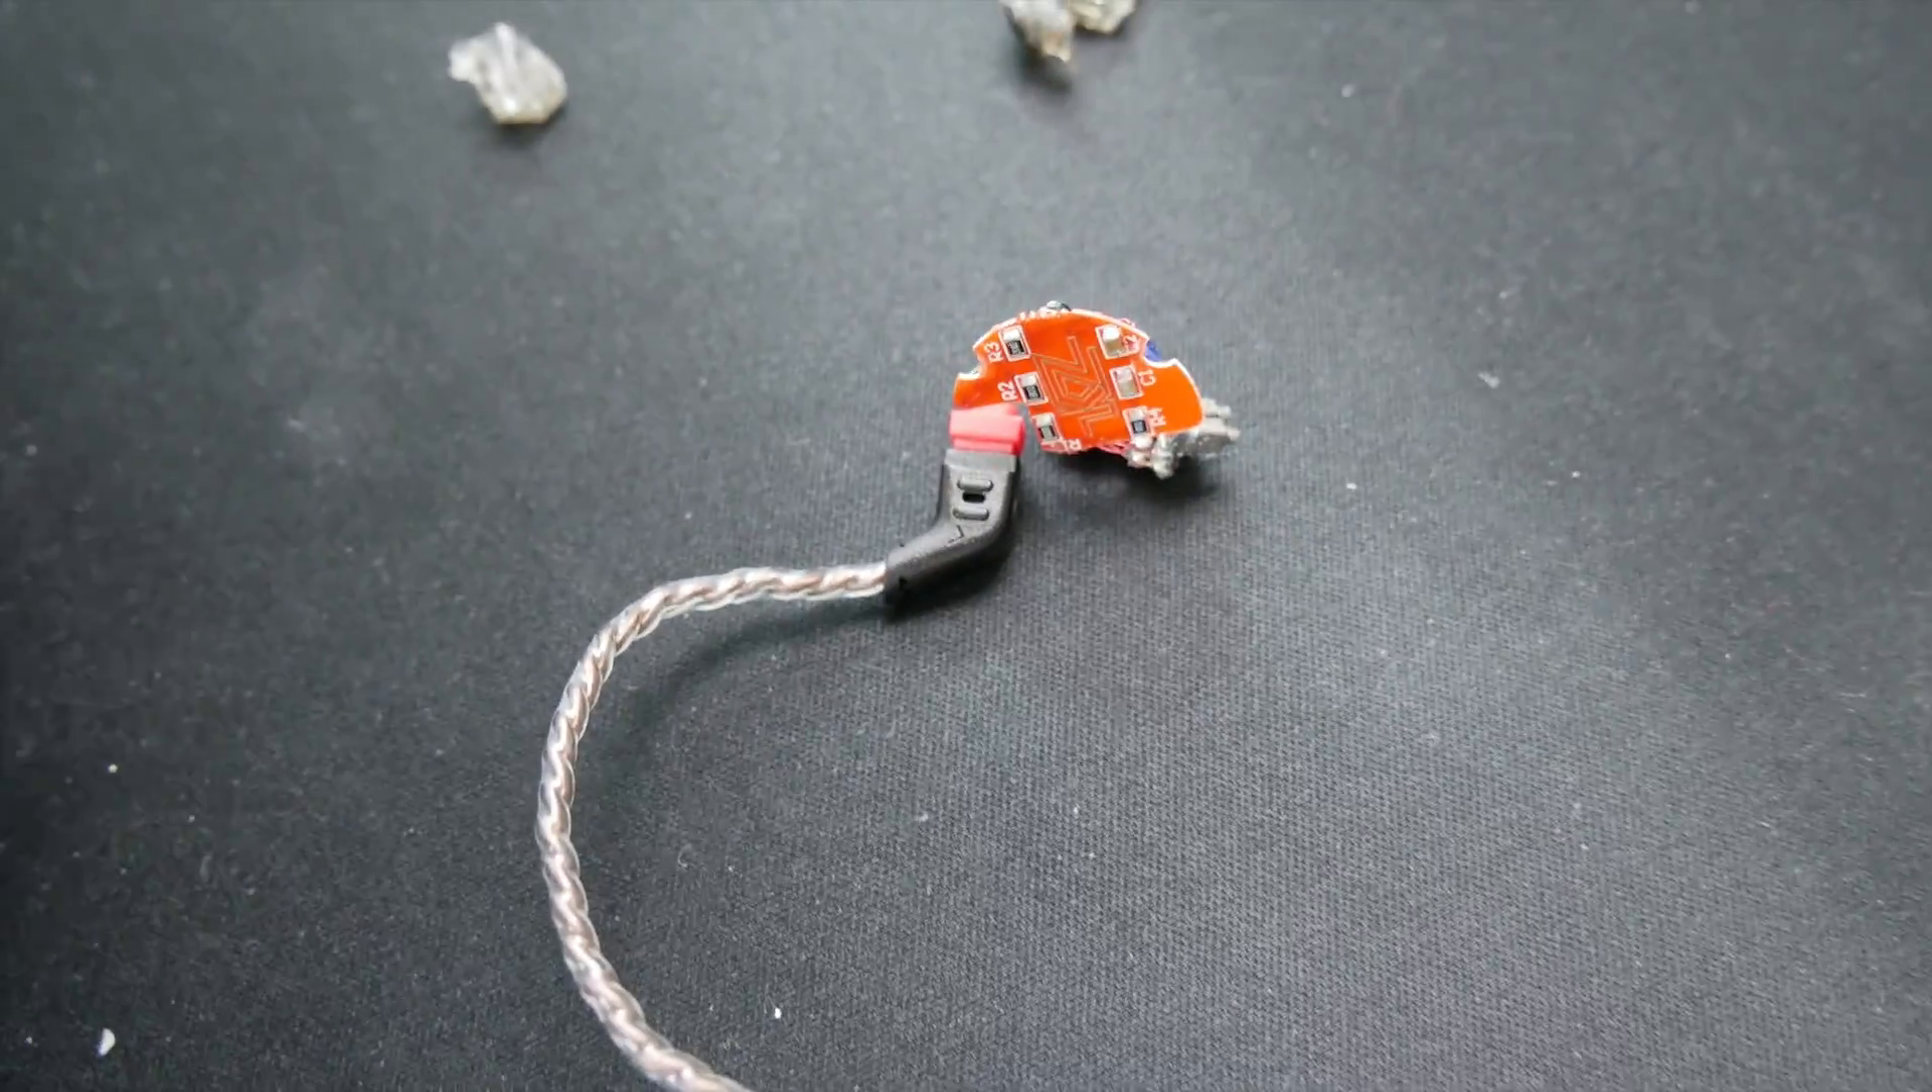So I just plugged in the audio cable into the port very carefully and now I'm going to test it out.